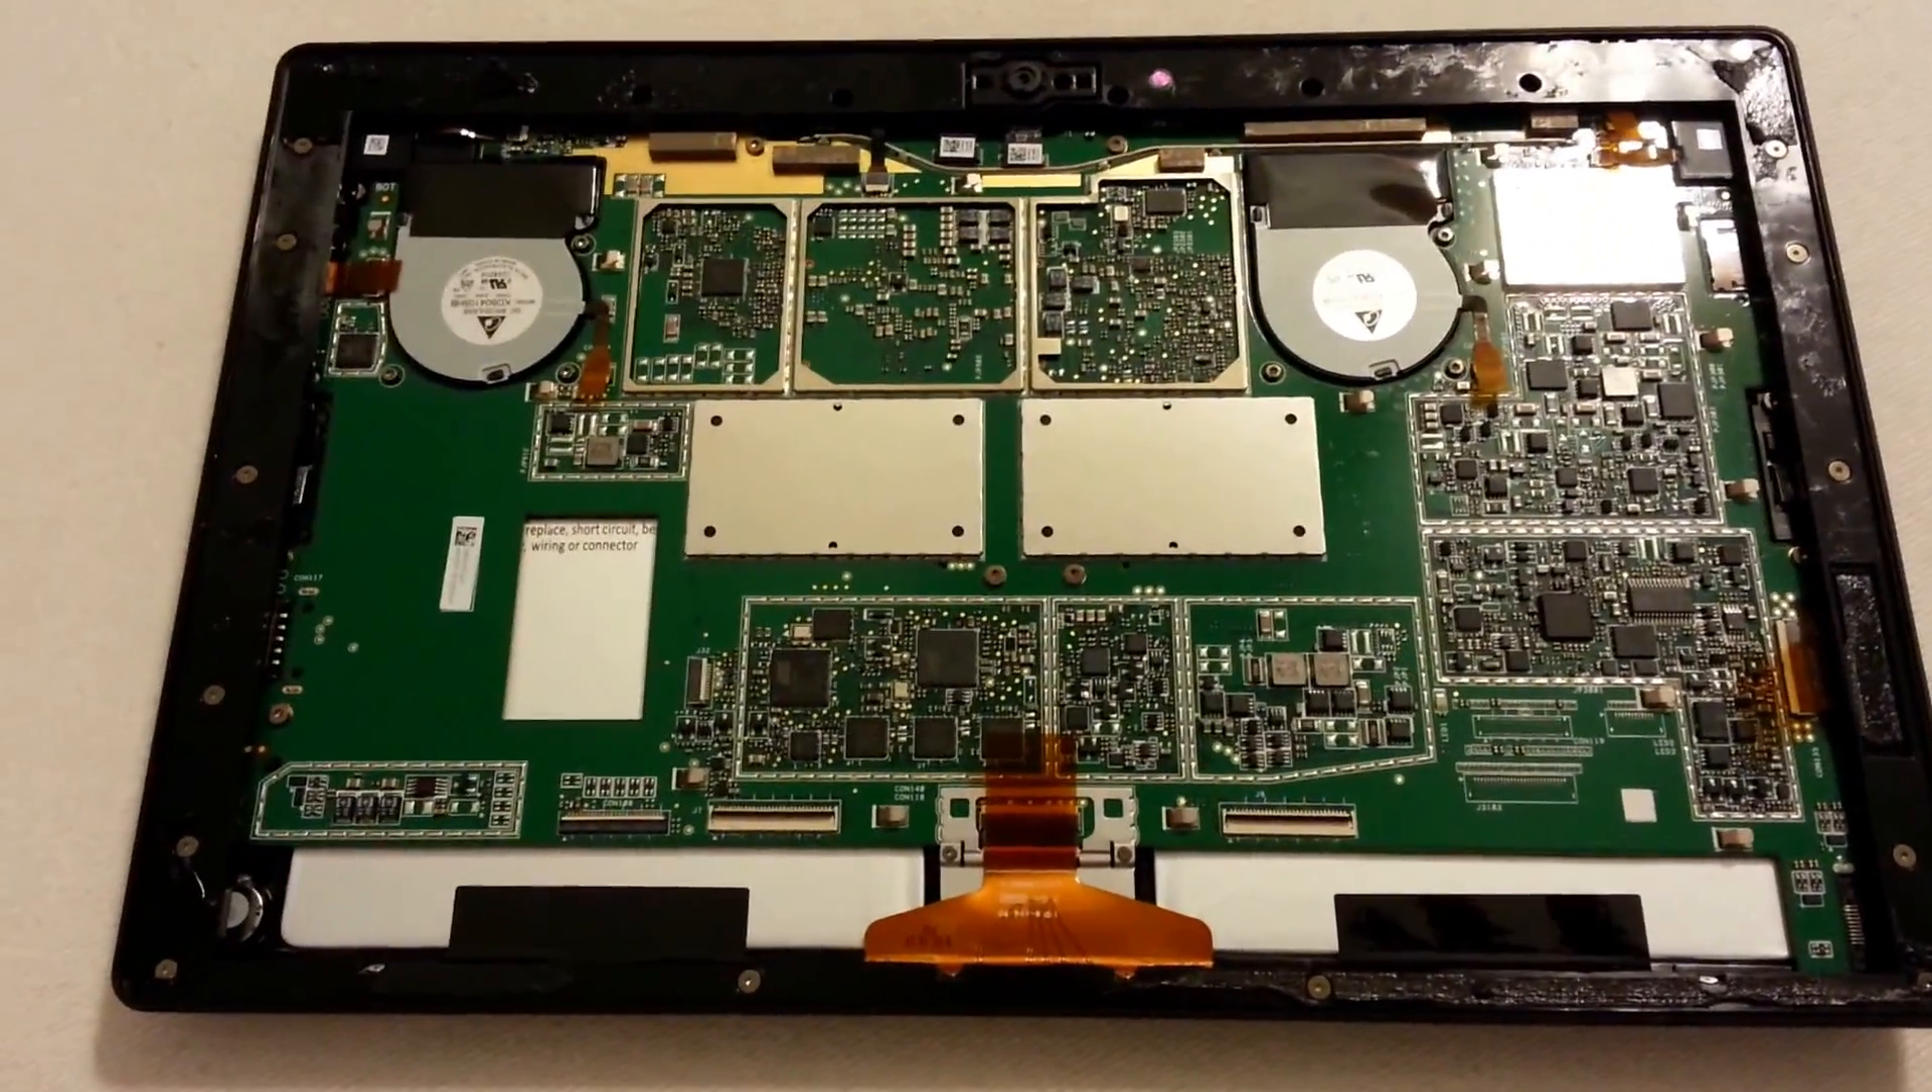We've managed to open it up and this is what the inside of the windows surface pro looks like.